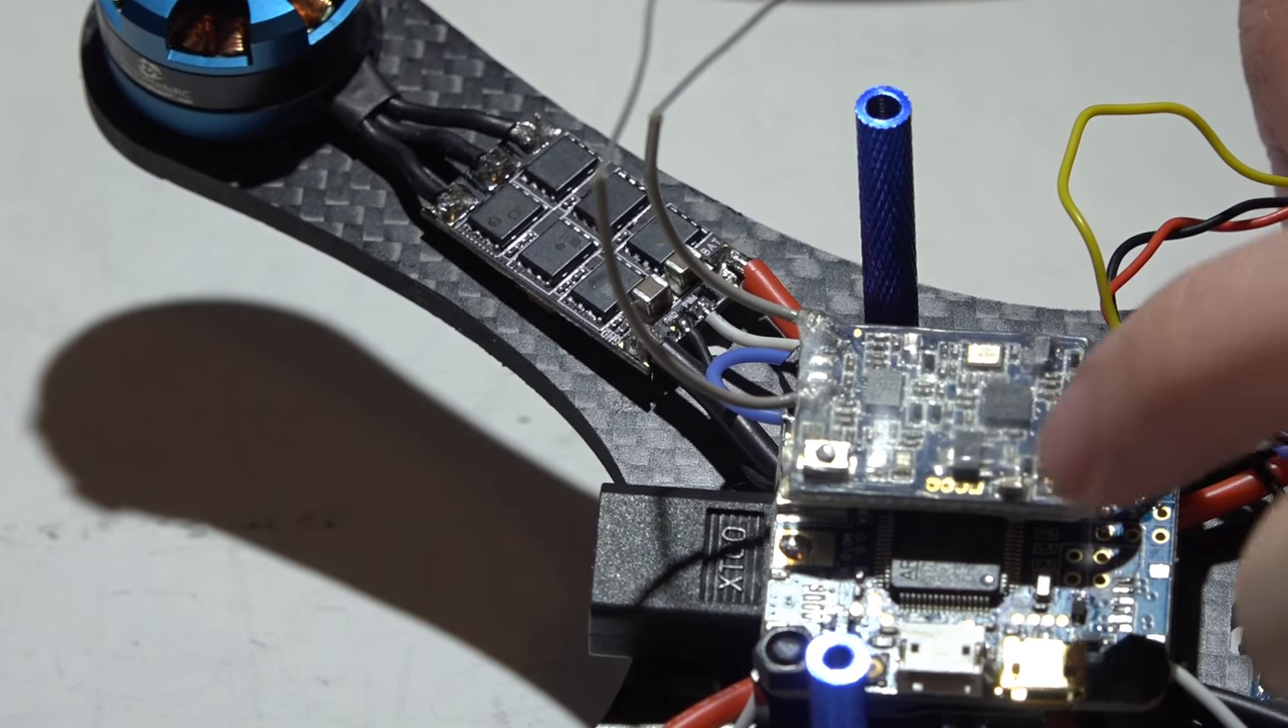What I've done now is mount my xsr receiver right on top of the flight controller with double-sided tape.